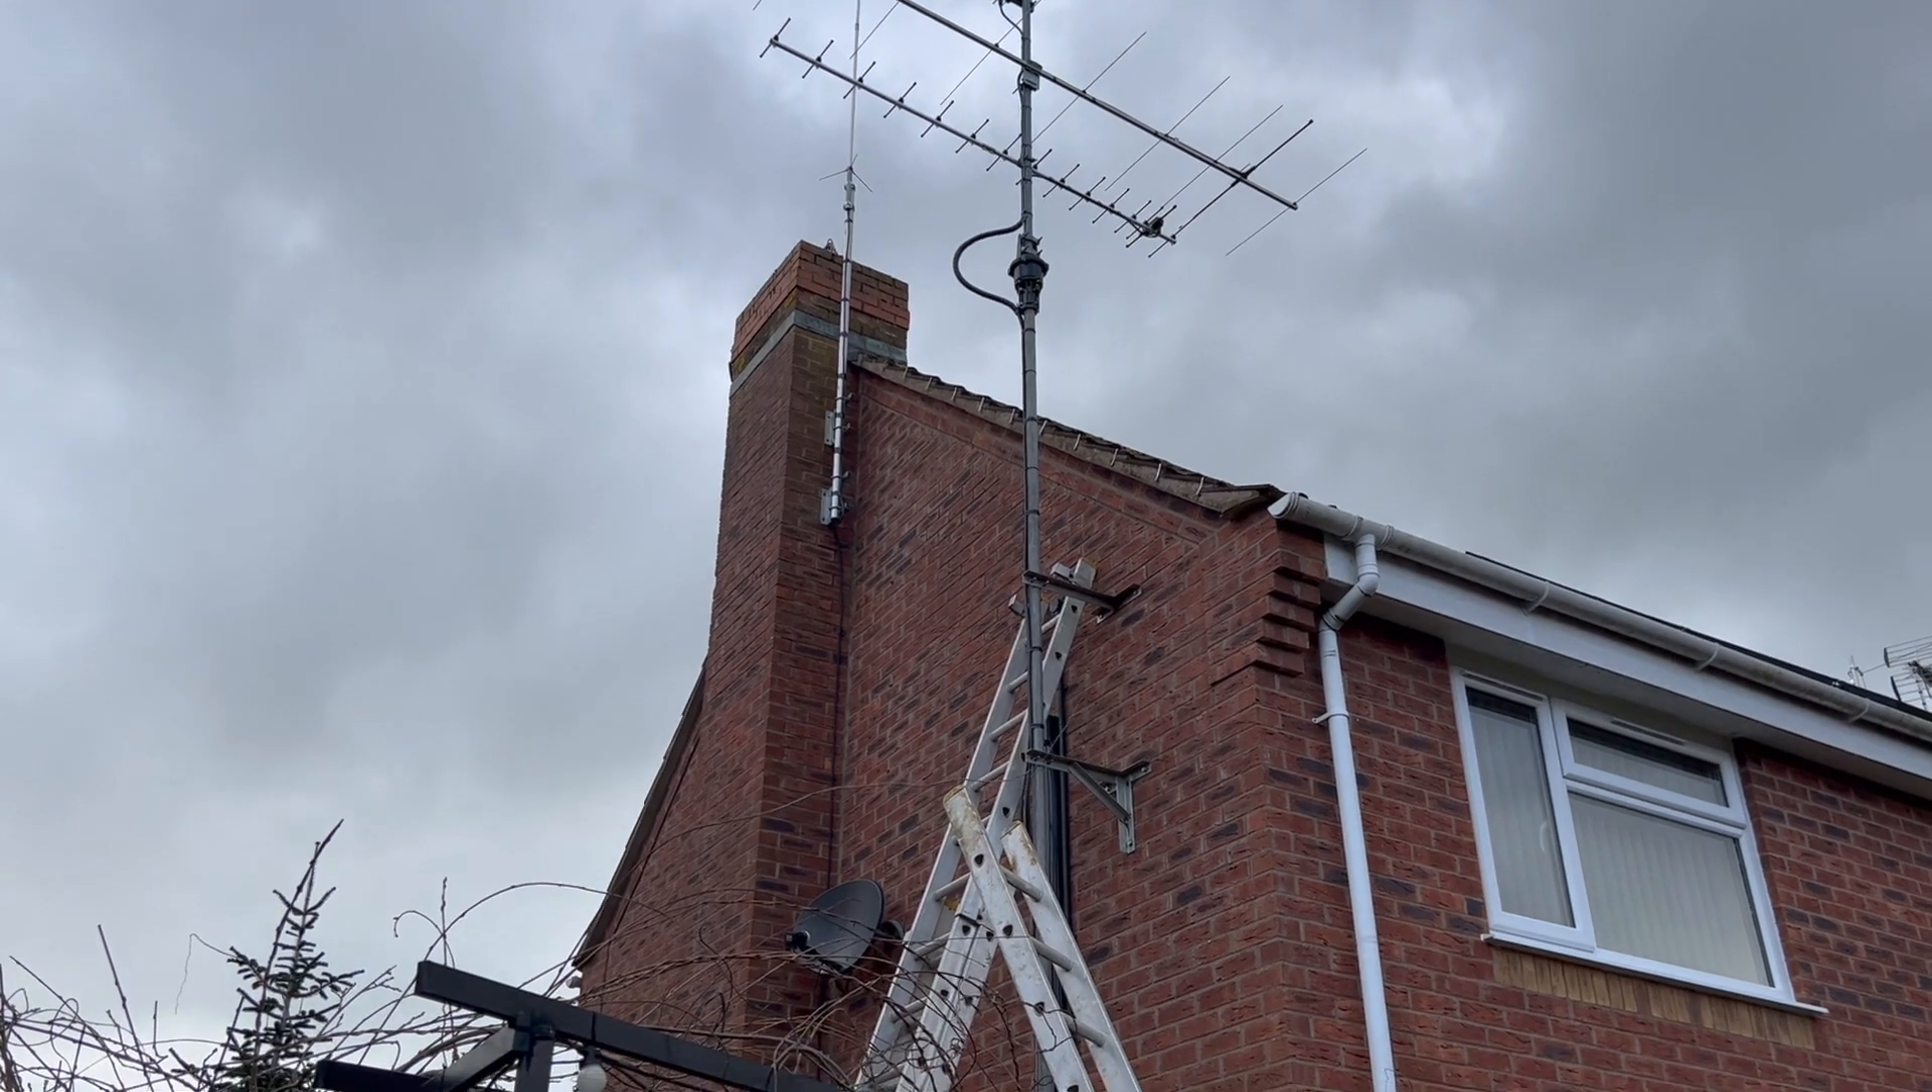Okay, so the pole is up with the antennas on.